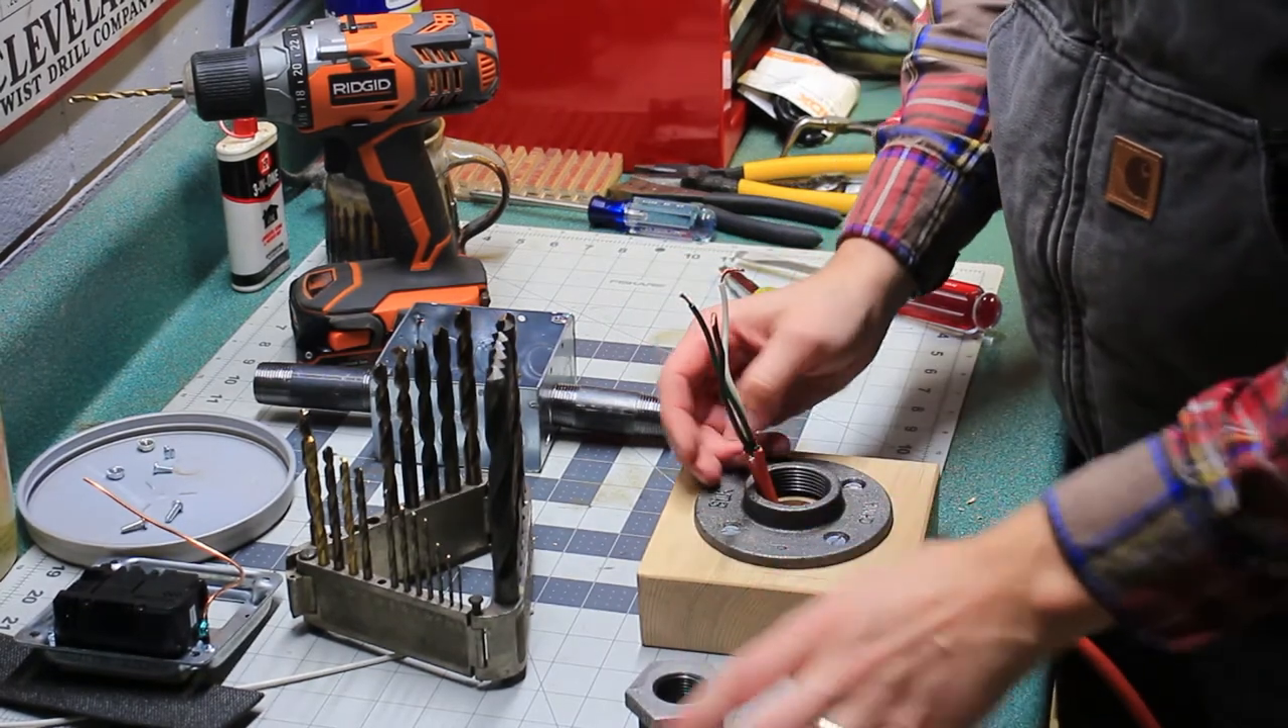So as you can see I've got the flange mounted to the base that I just drilled these holes in and I've got the extension cord pushed up through it.